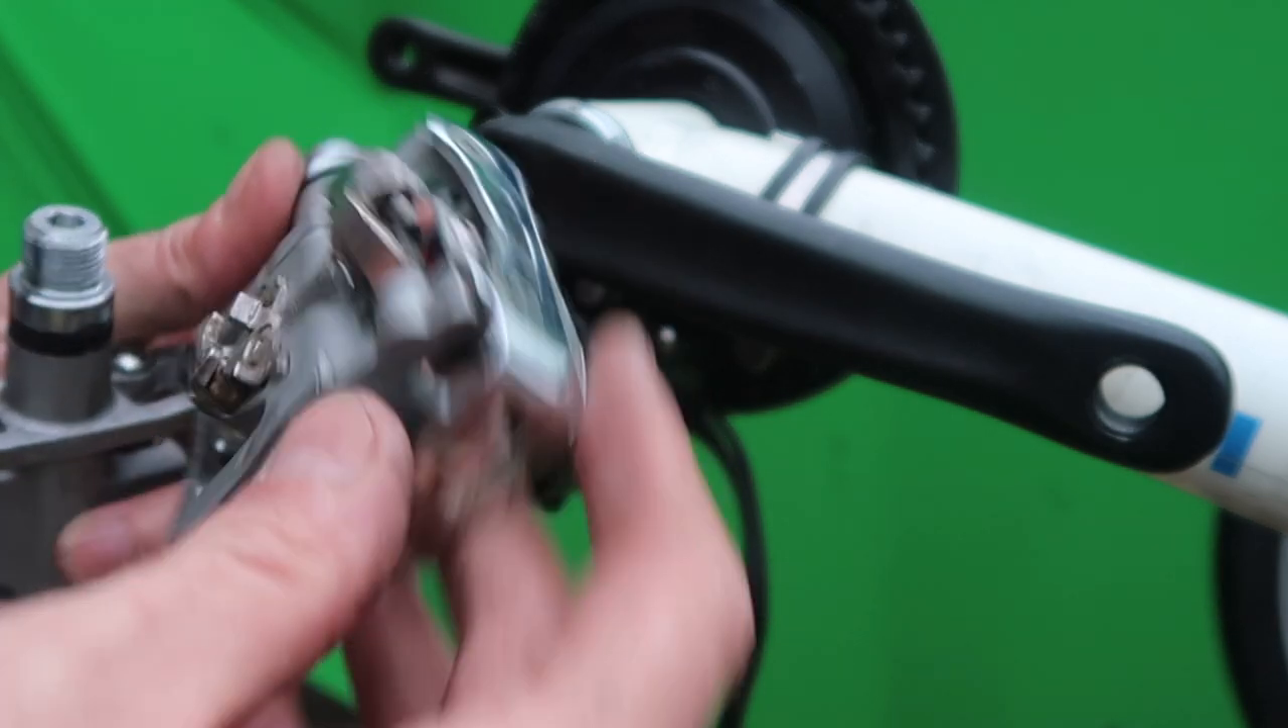So, with the crank arms in place you just need to put on your pedals of choice.